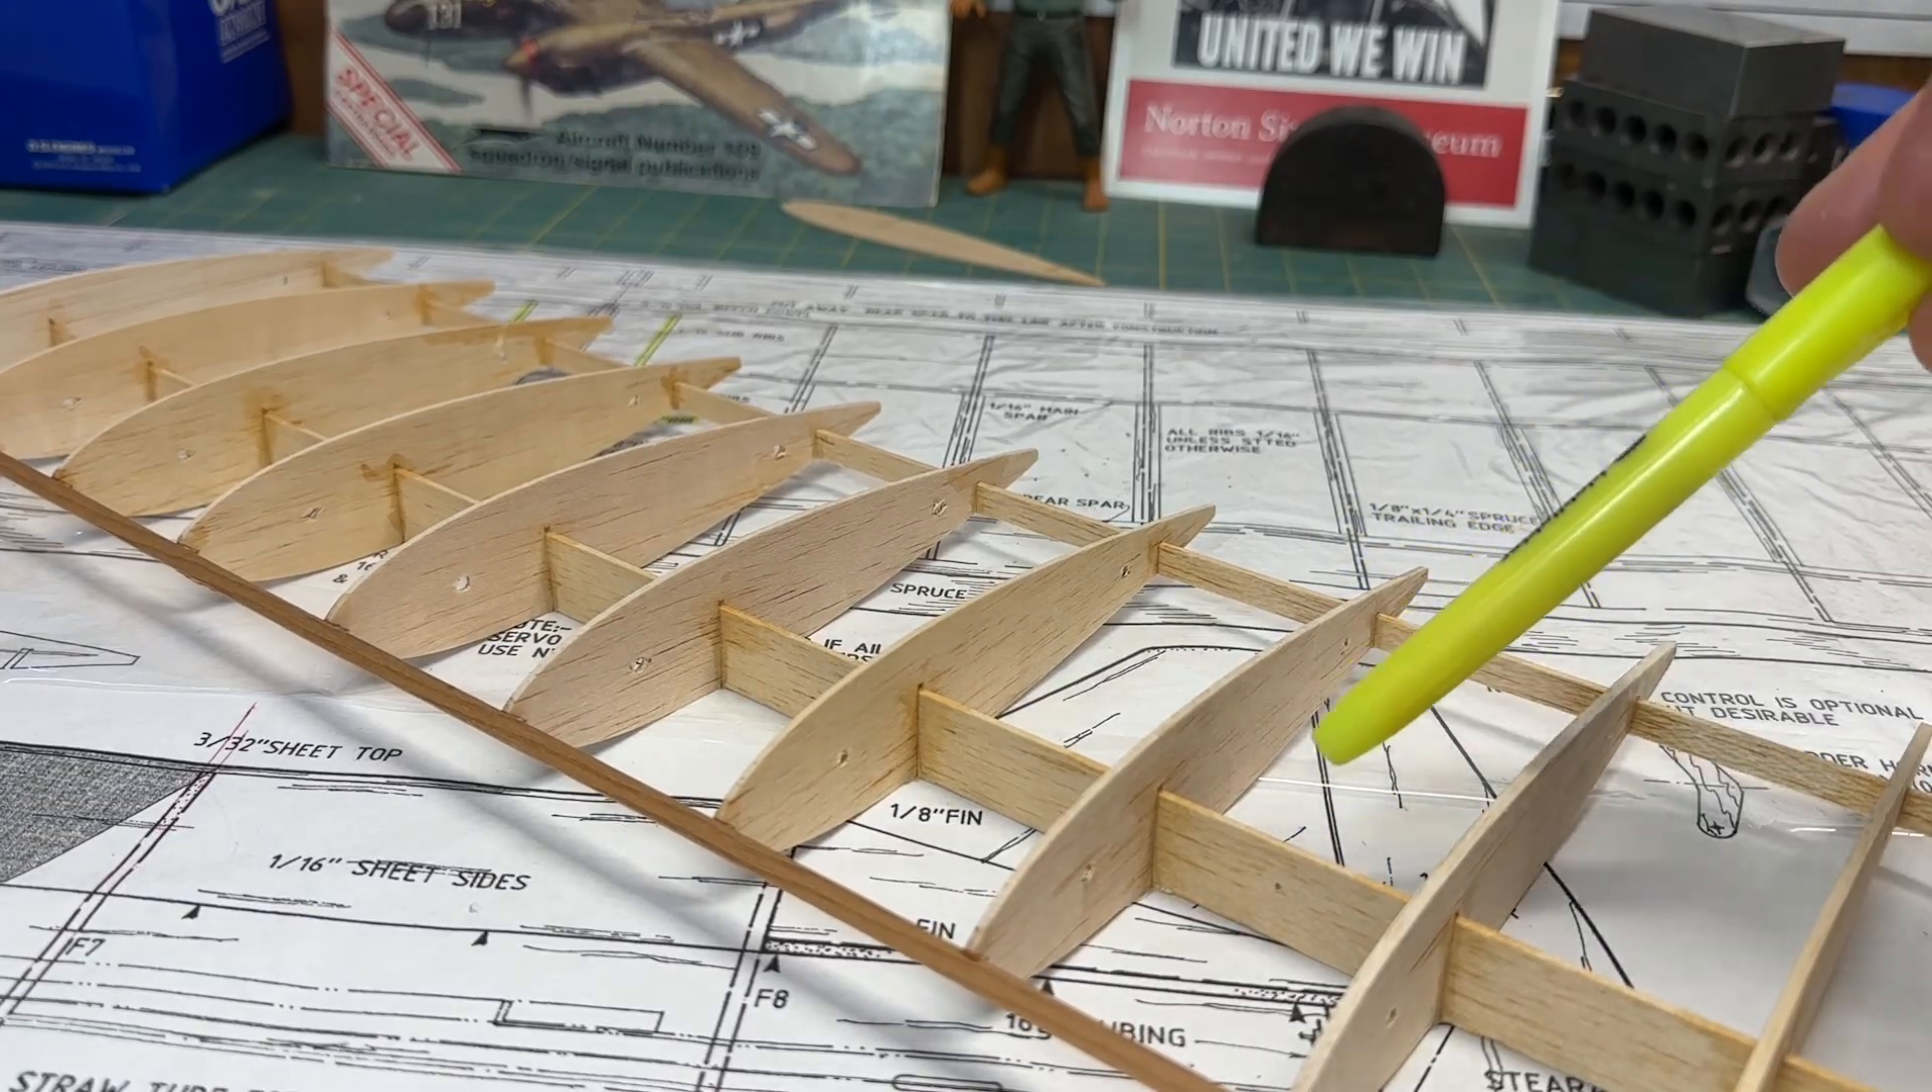So if we look at the spar, the main spar here and the rear spar here. These were supposed to extend all the way up to the top of the rib in both cases.